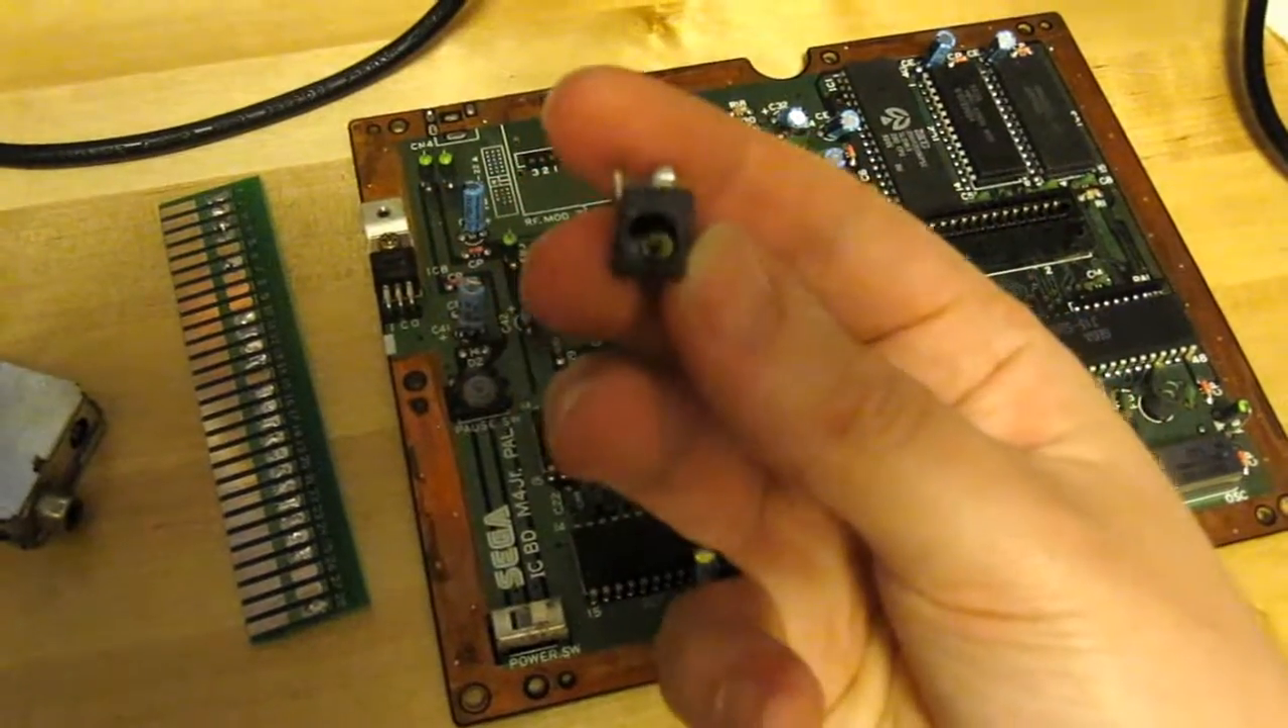And I also removed the plug for the power supply.